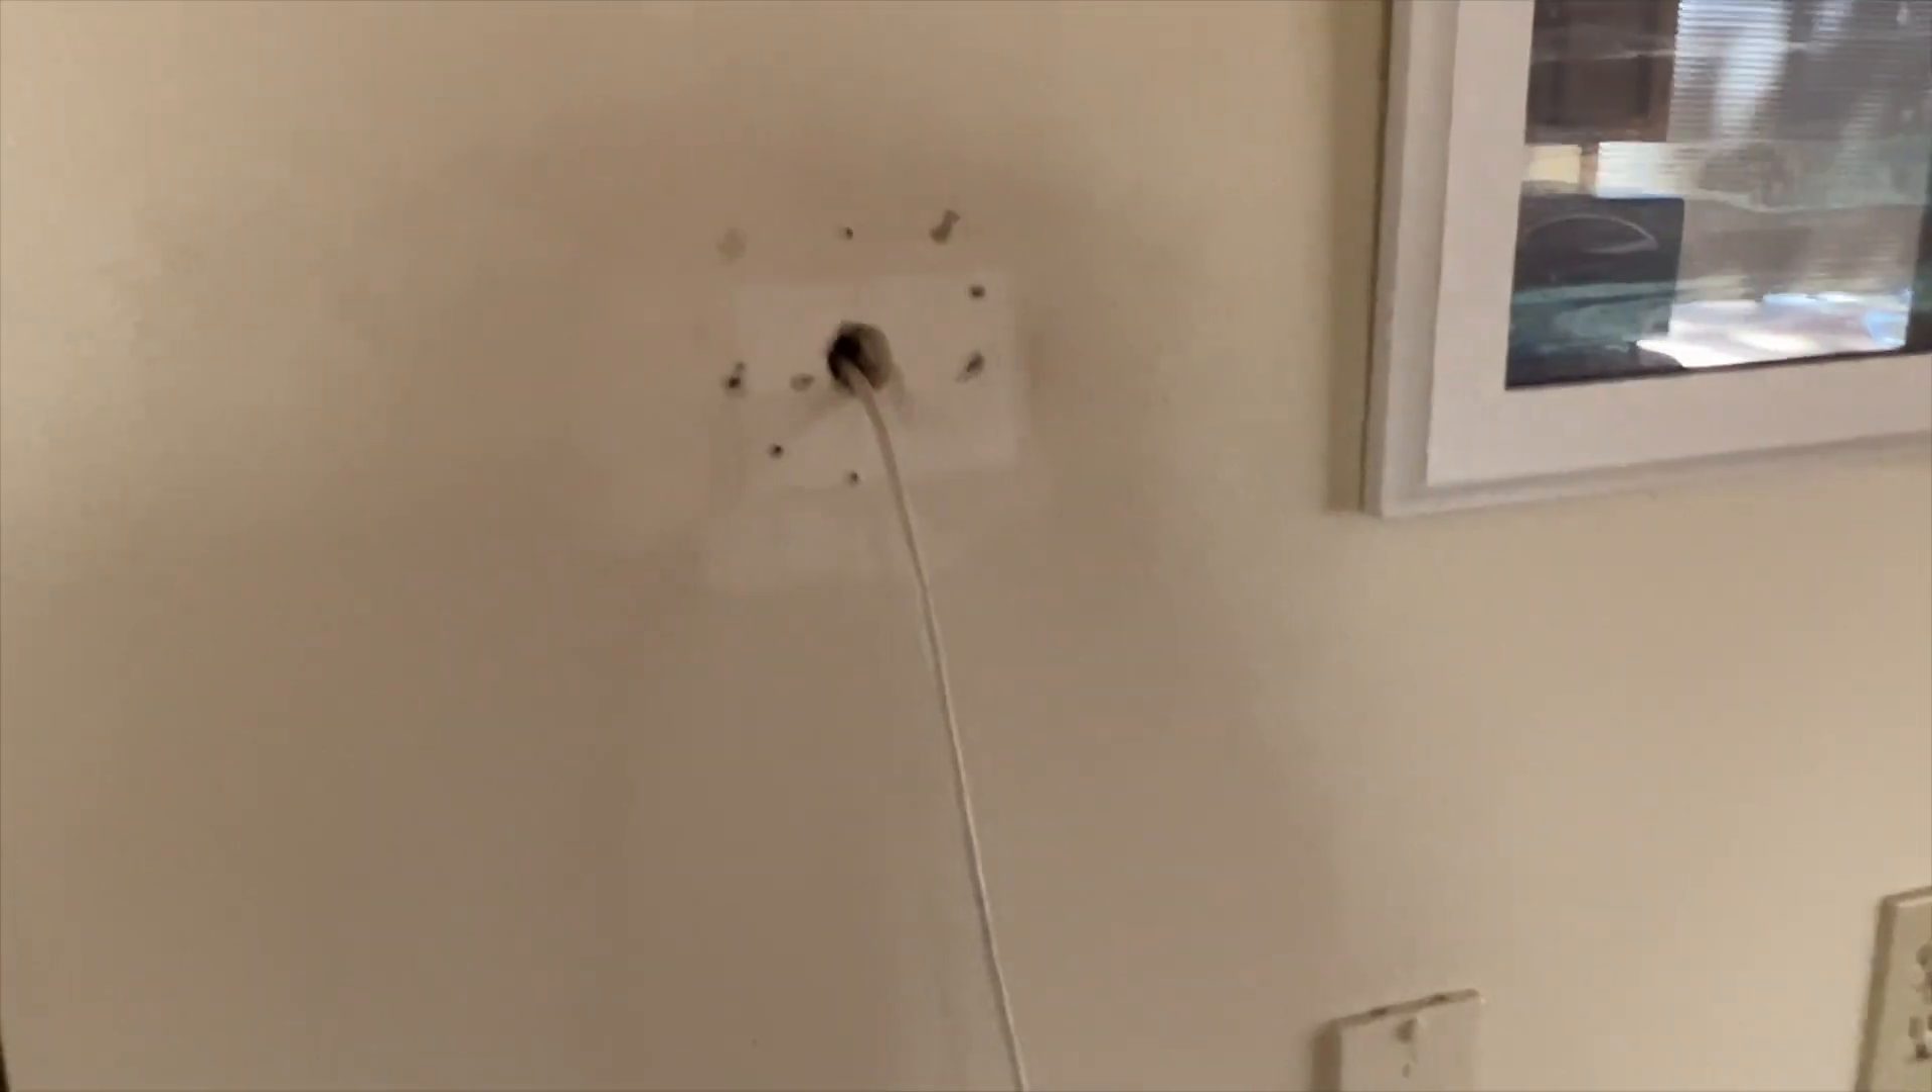So we got the new wire ran.